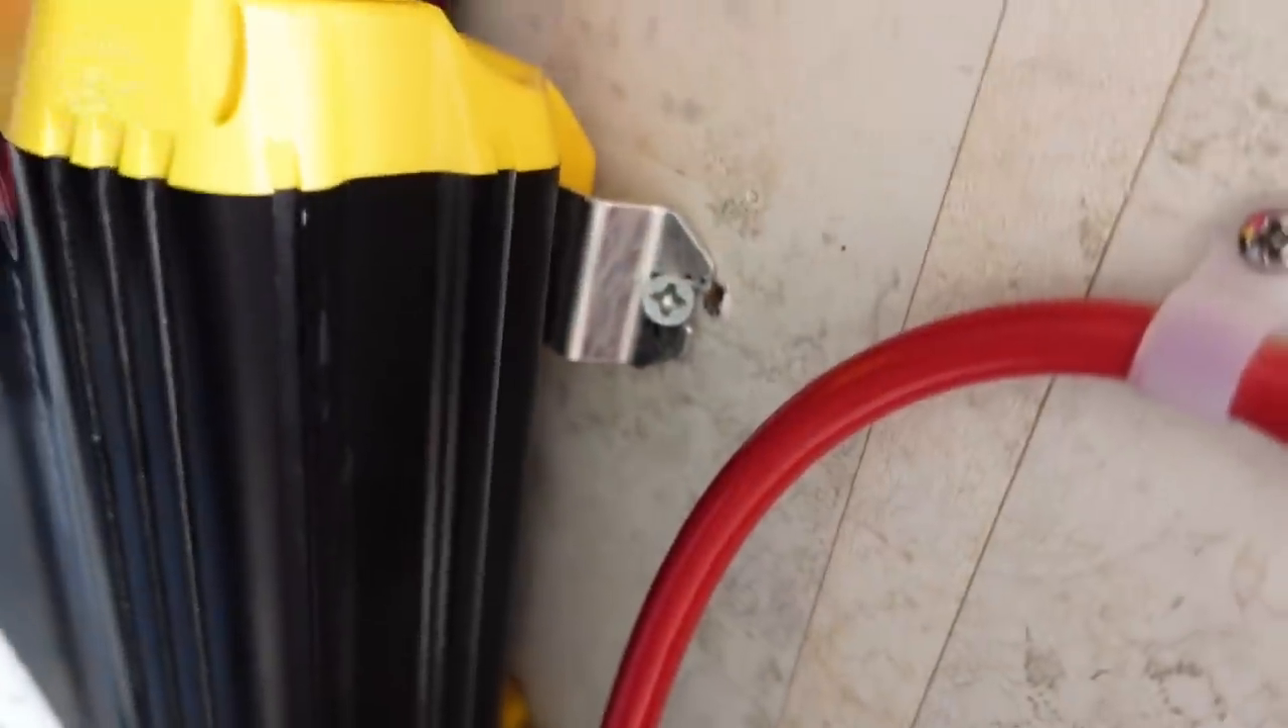There is my inverter so it's uh it's it's screwed to the wall.